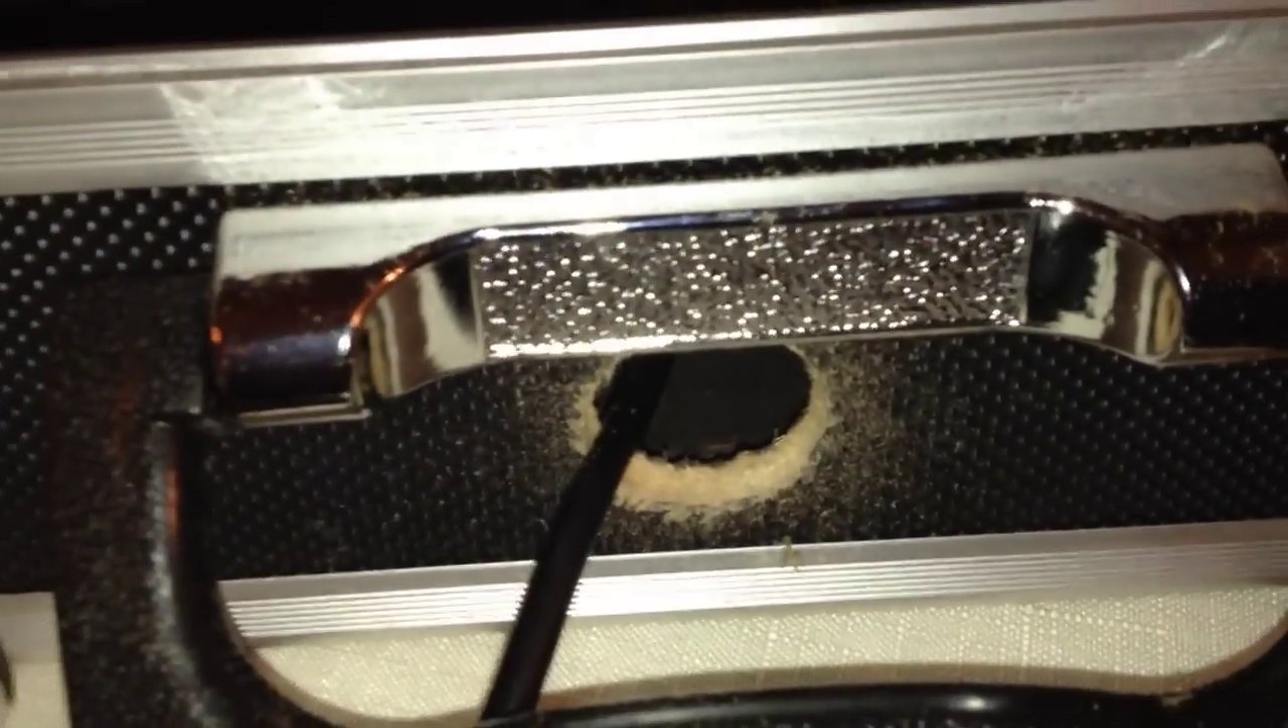The USB cord is now coming out through here.